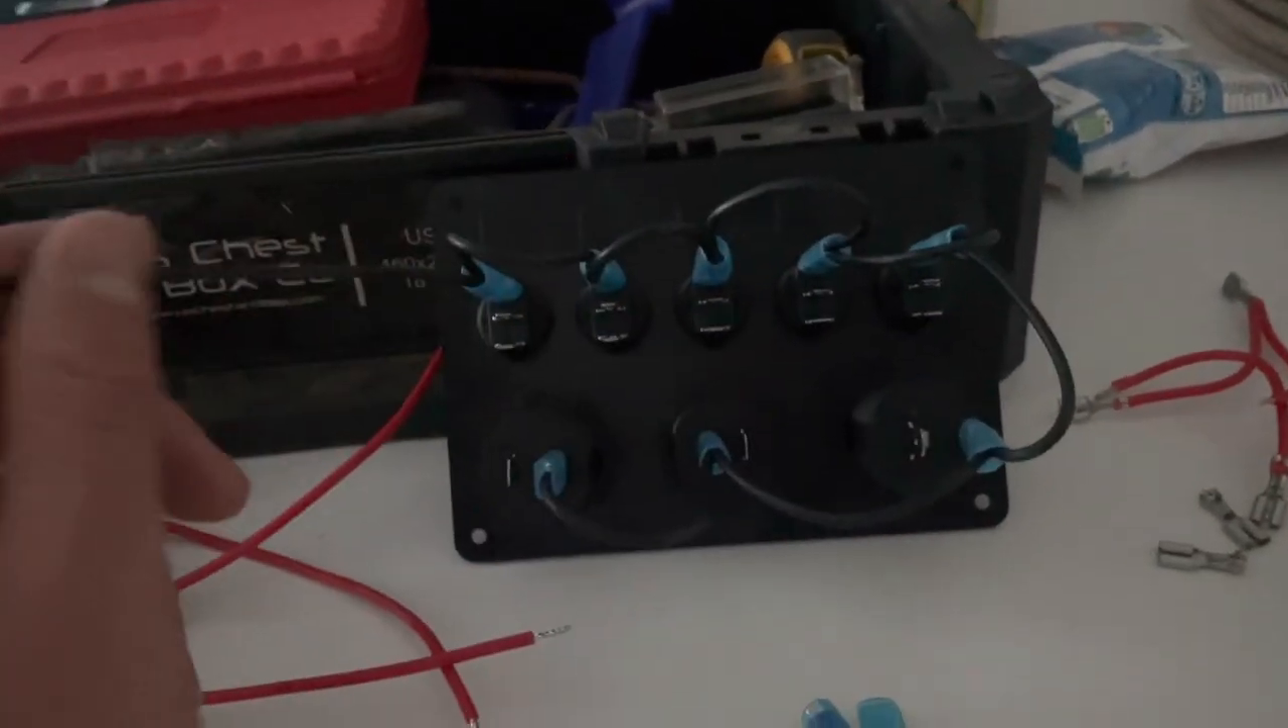So i've removed all of the inline fuses from the back and i've just left the daisy chain negatives.